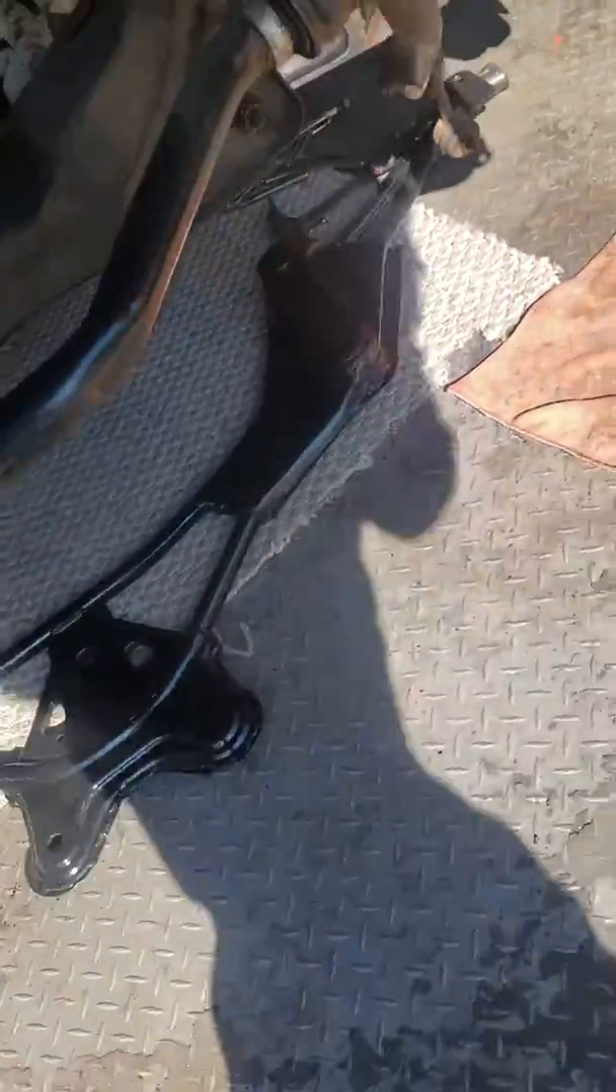As you can see we got the subframe on the floor here that's ready to go back in soon.